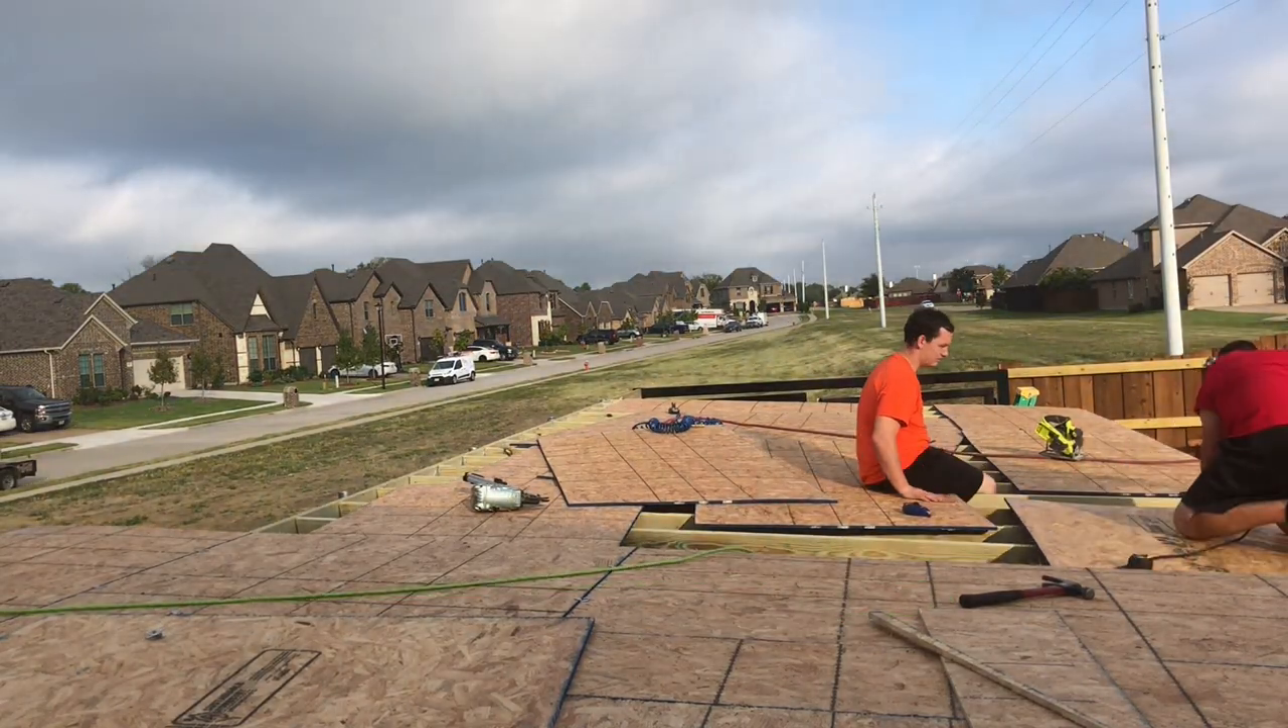We're basically just finishing up putting all the OSB down.